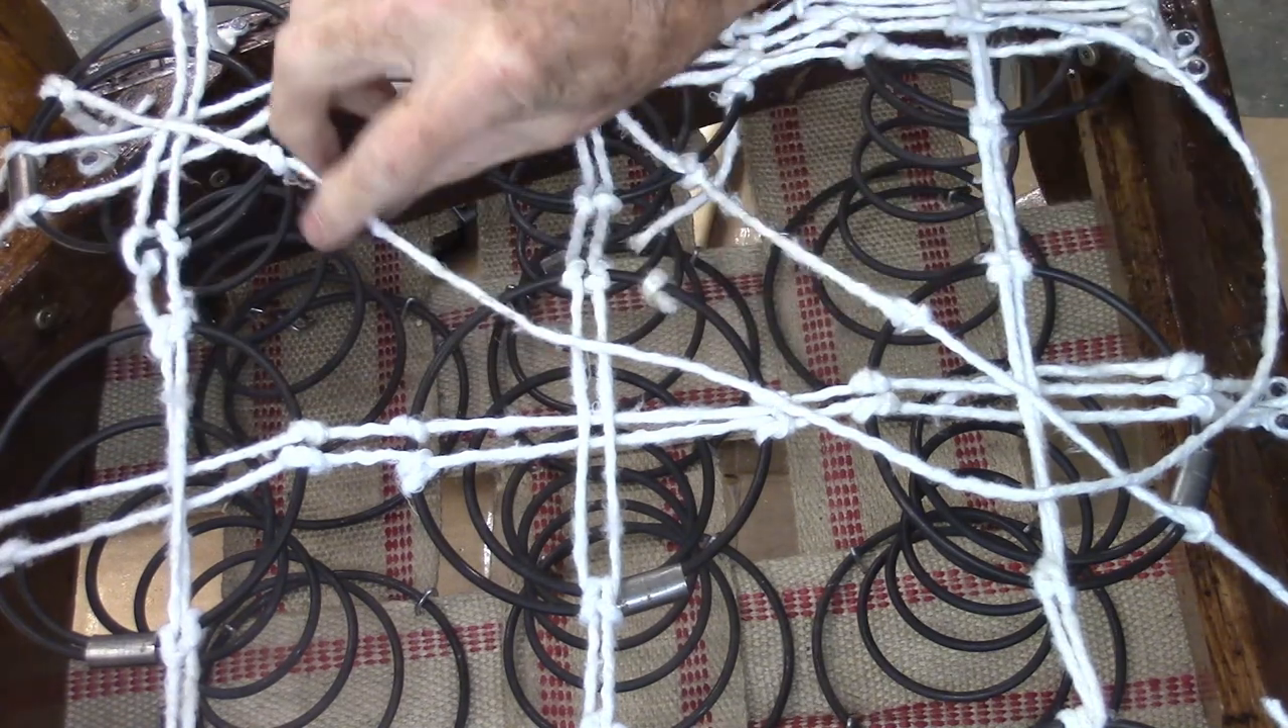So I've got the strings in going cross ways and long ways. What I'm doing now is putting the diagonal strings in.